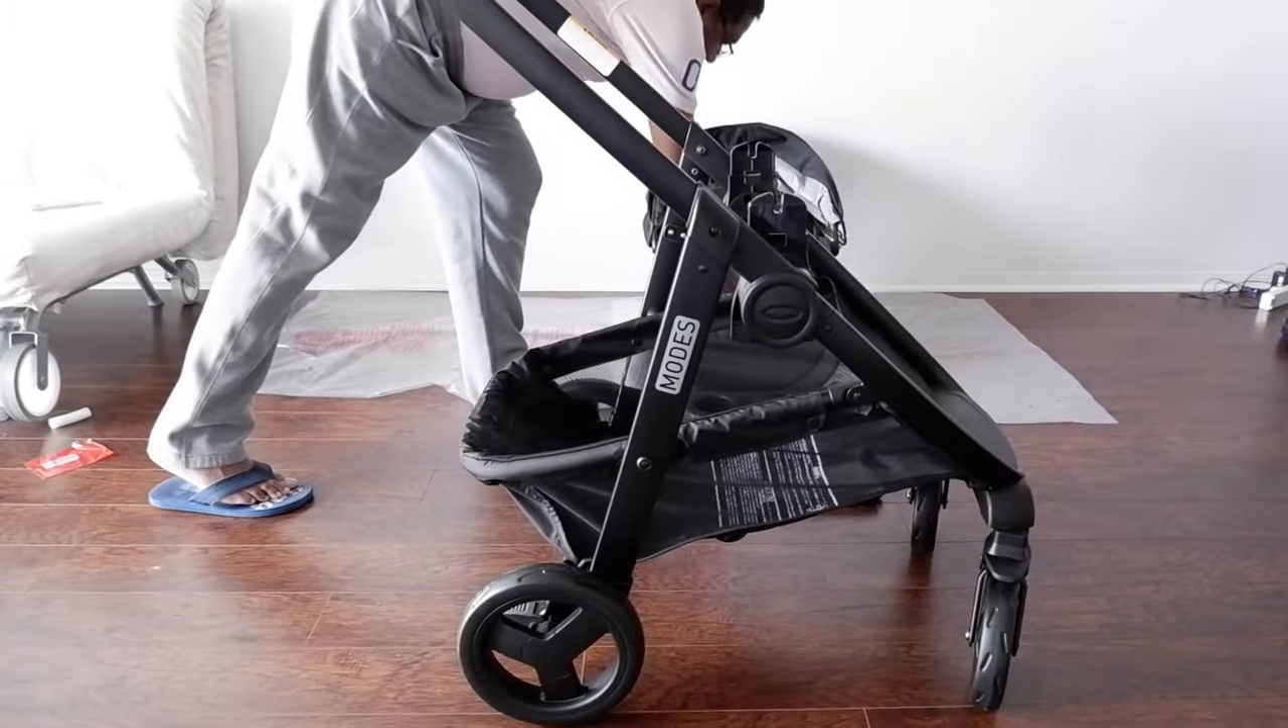See here wheels are fixed and the frame is ready.